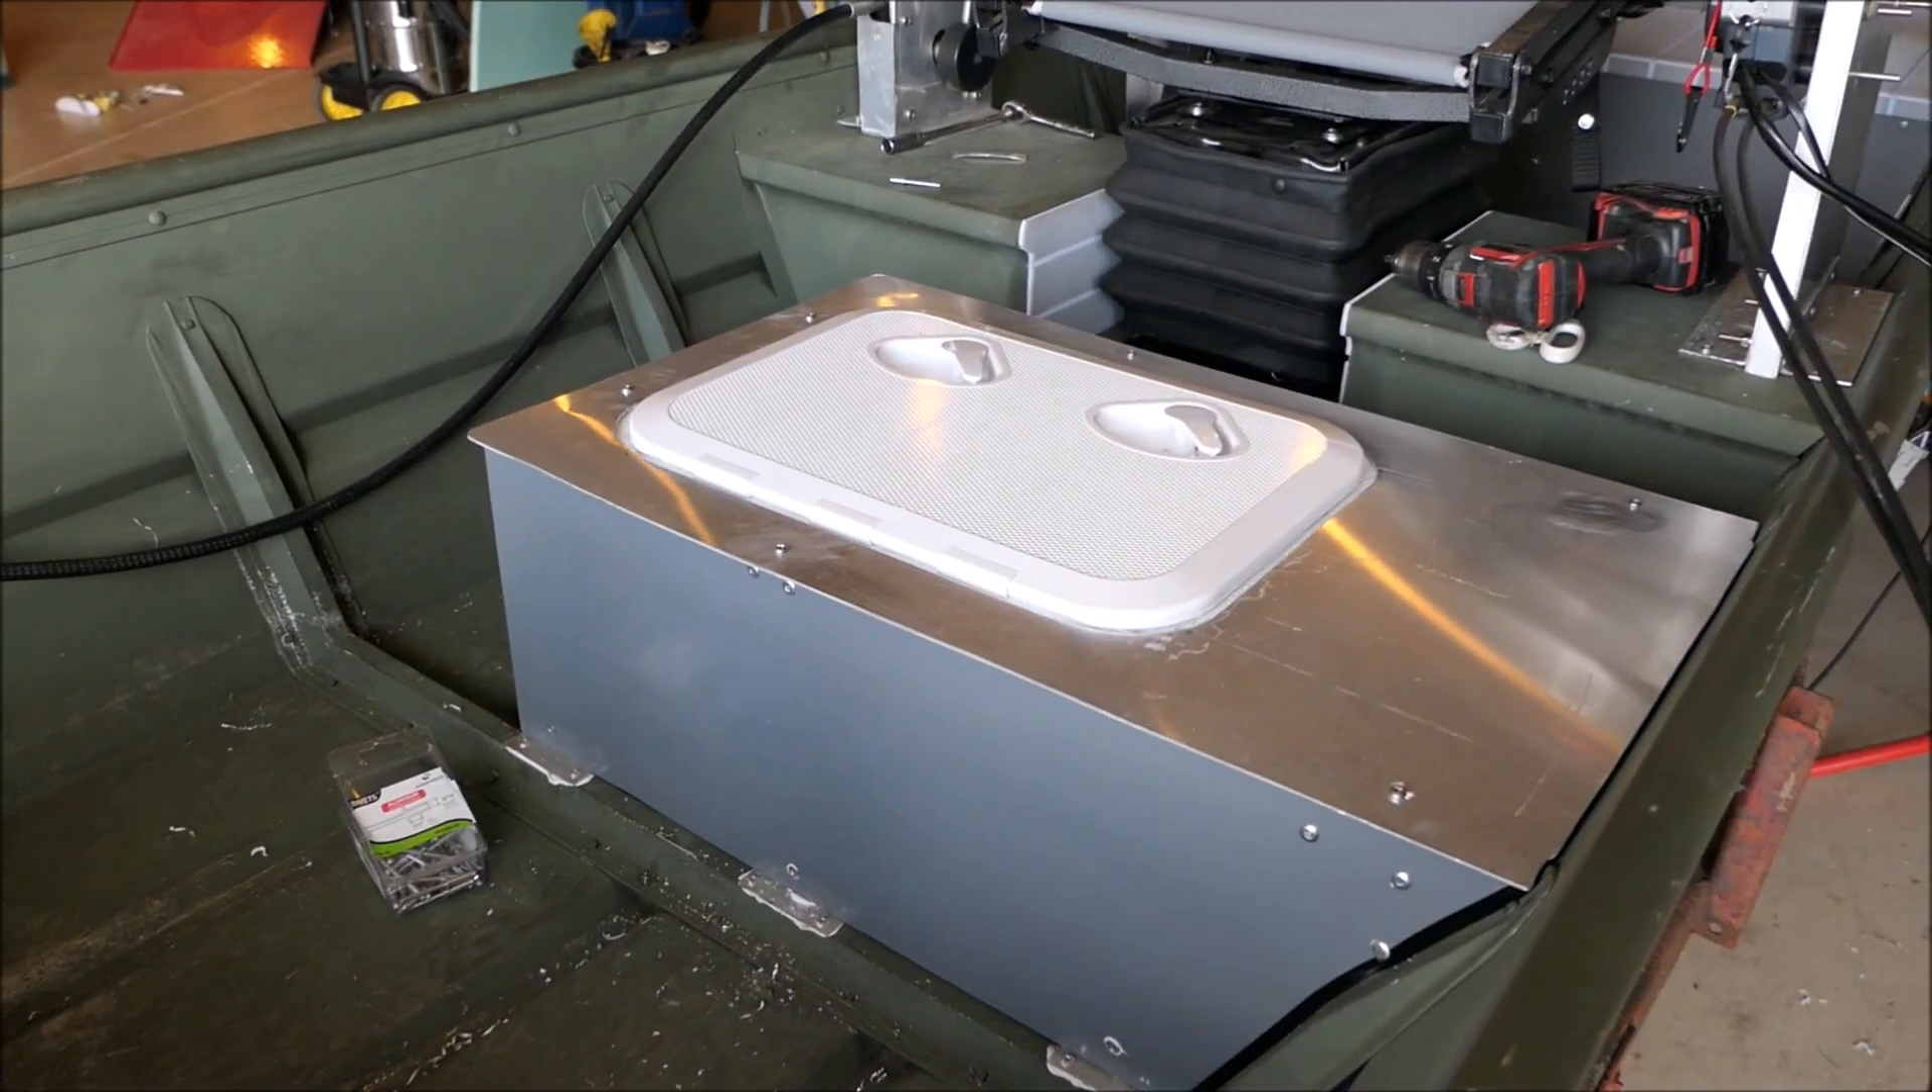There's the top screwed on it fit really nice.